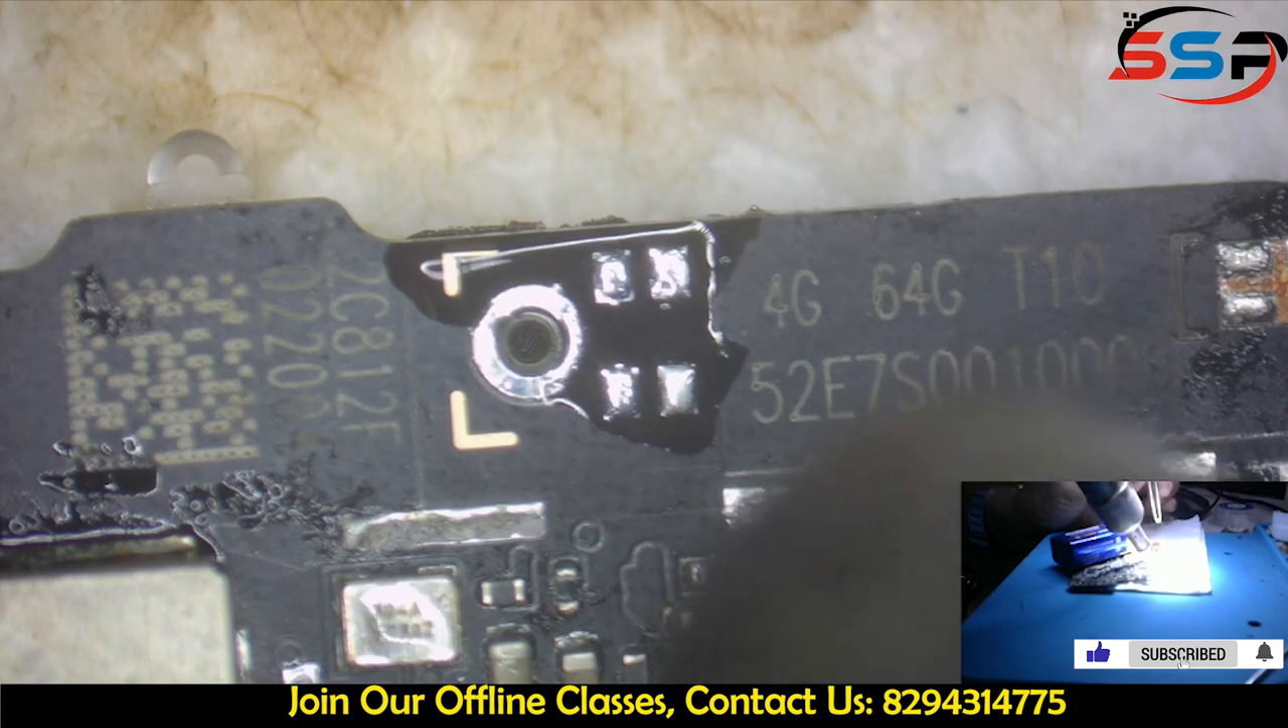अभी हमारा यहां माइक नहीं लगा।